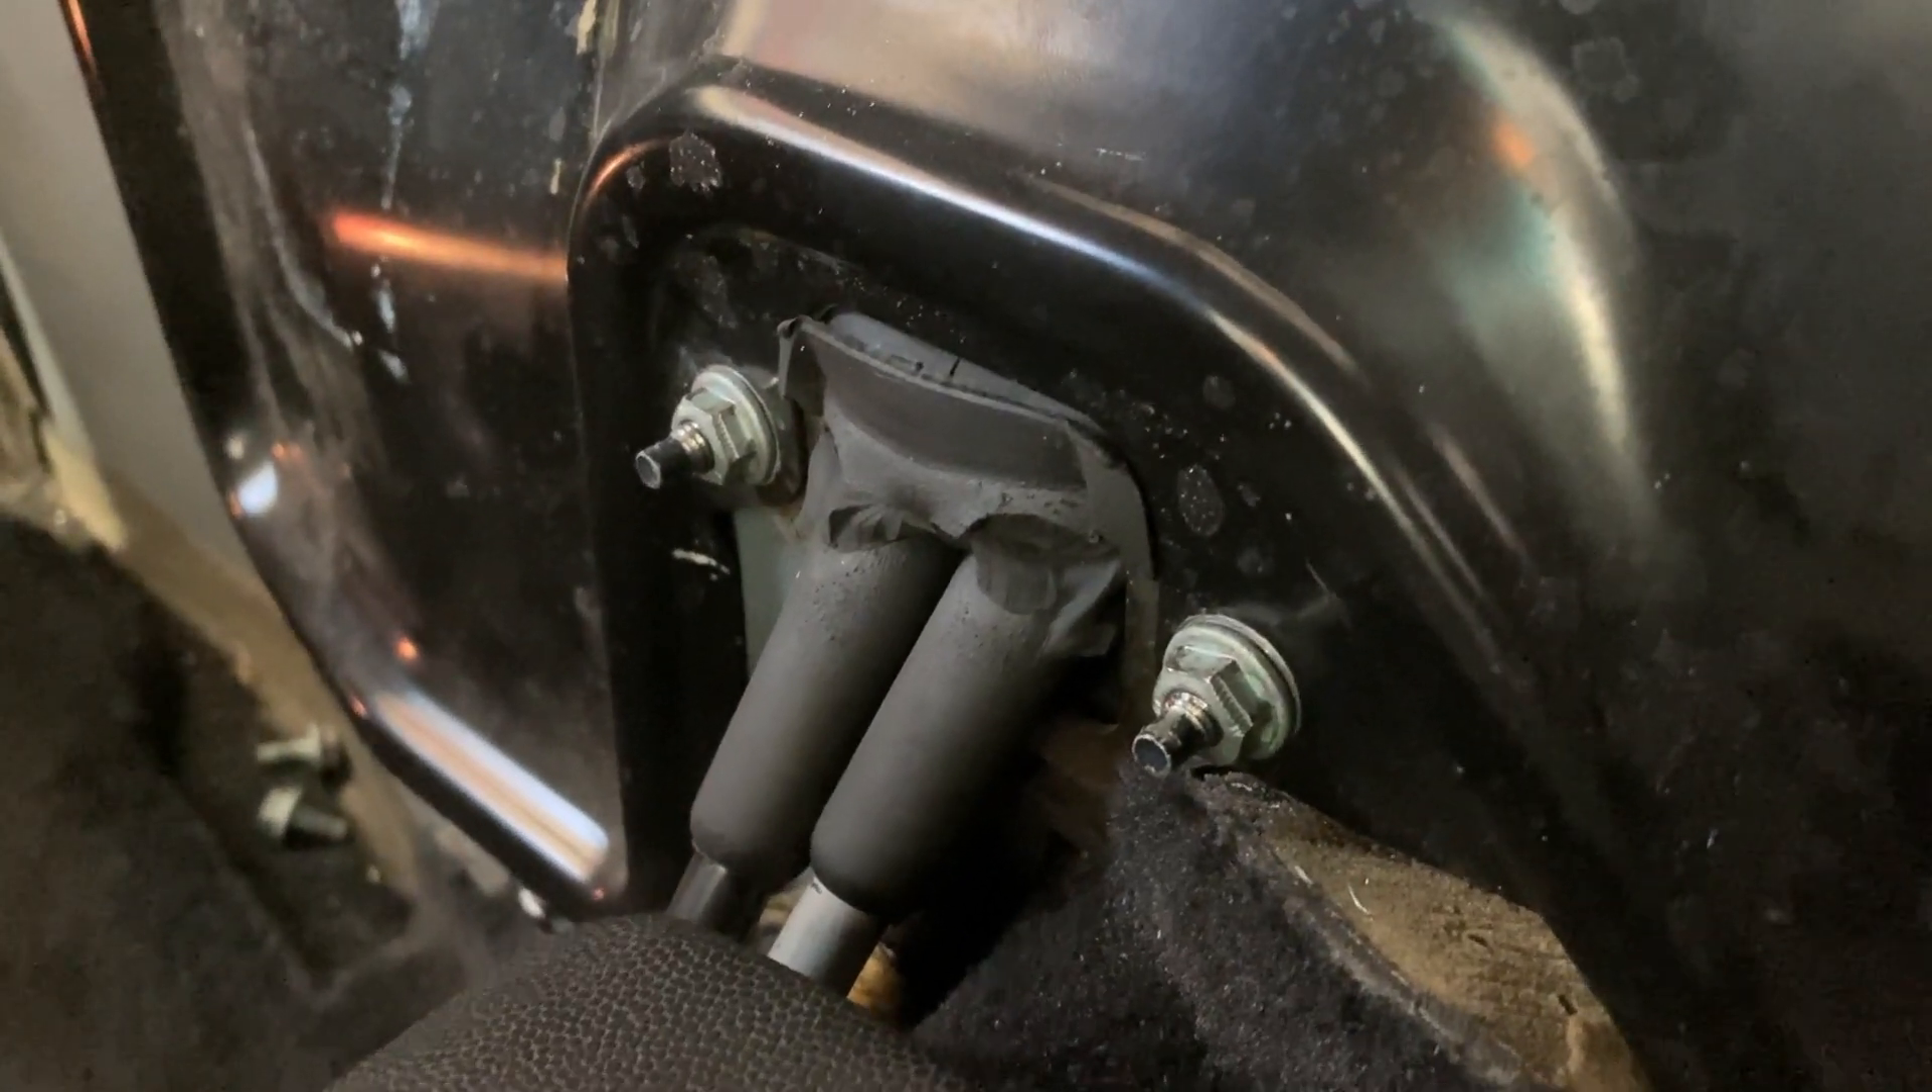Looks like I lied there's also these two M10 nuts to take off and then the panel will come away.